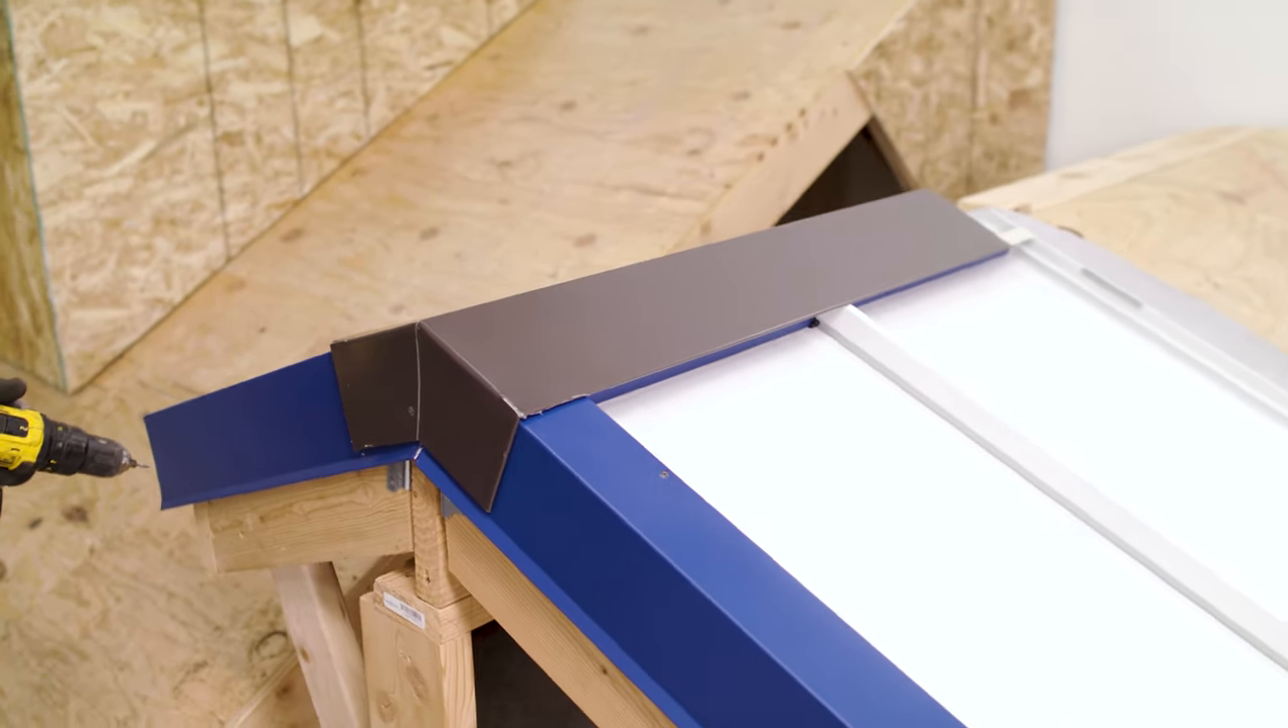So we got the end cap on.